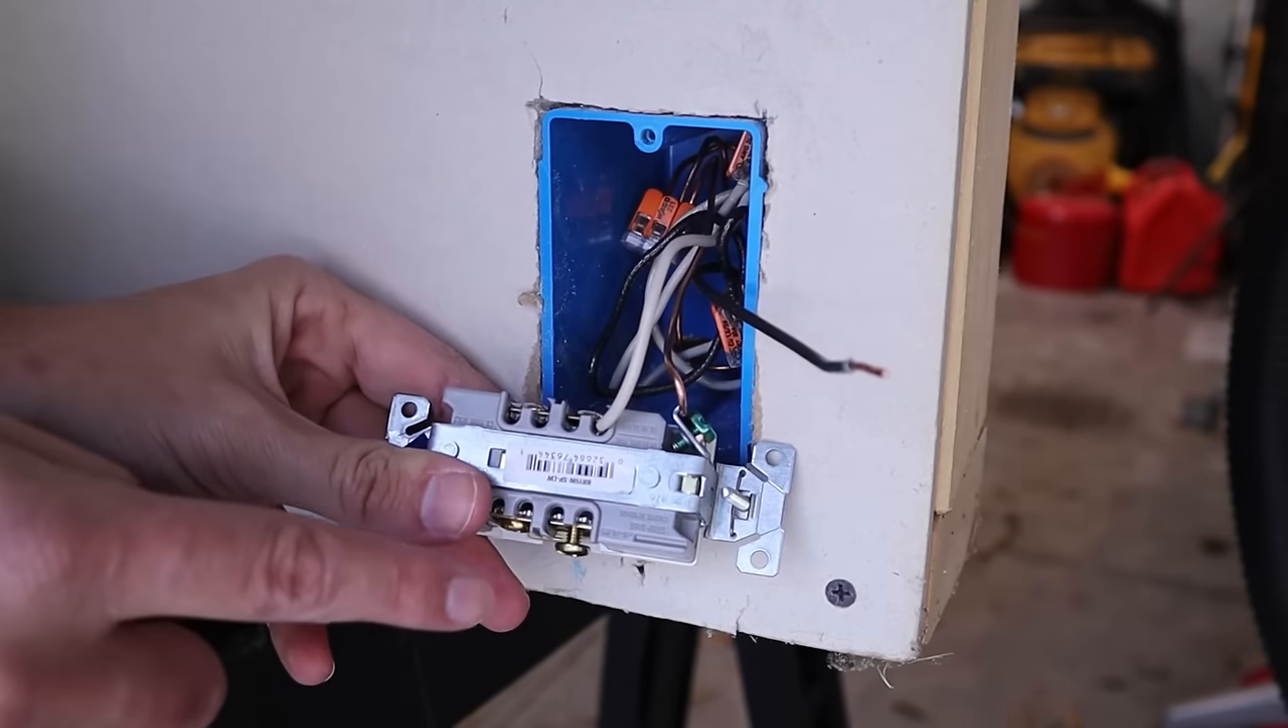All right so now all I've got left is this black hot wire here.